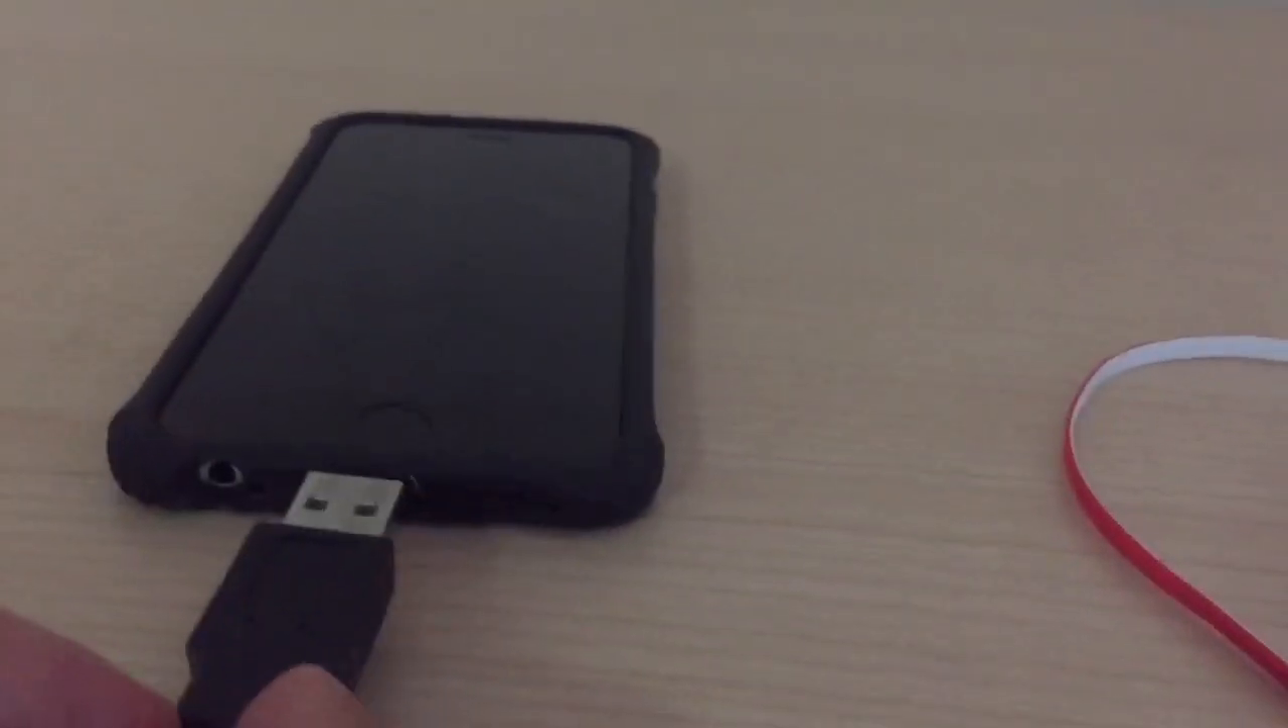As you can clearly see if you're you know if you're not blind this giant piece of material is not gonna fit in this tiny little hole.